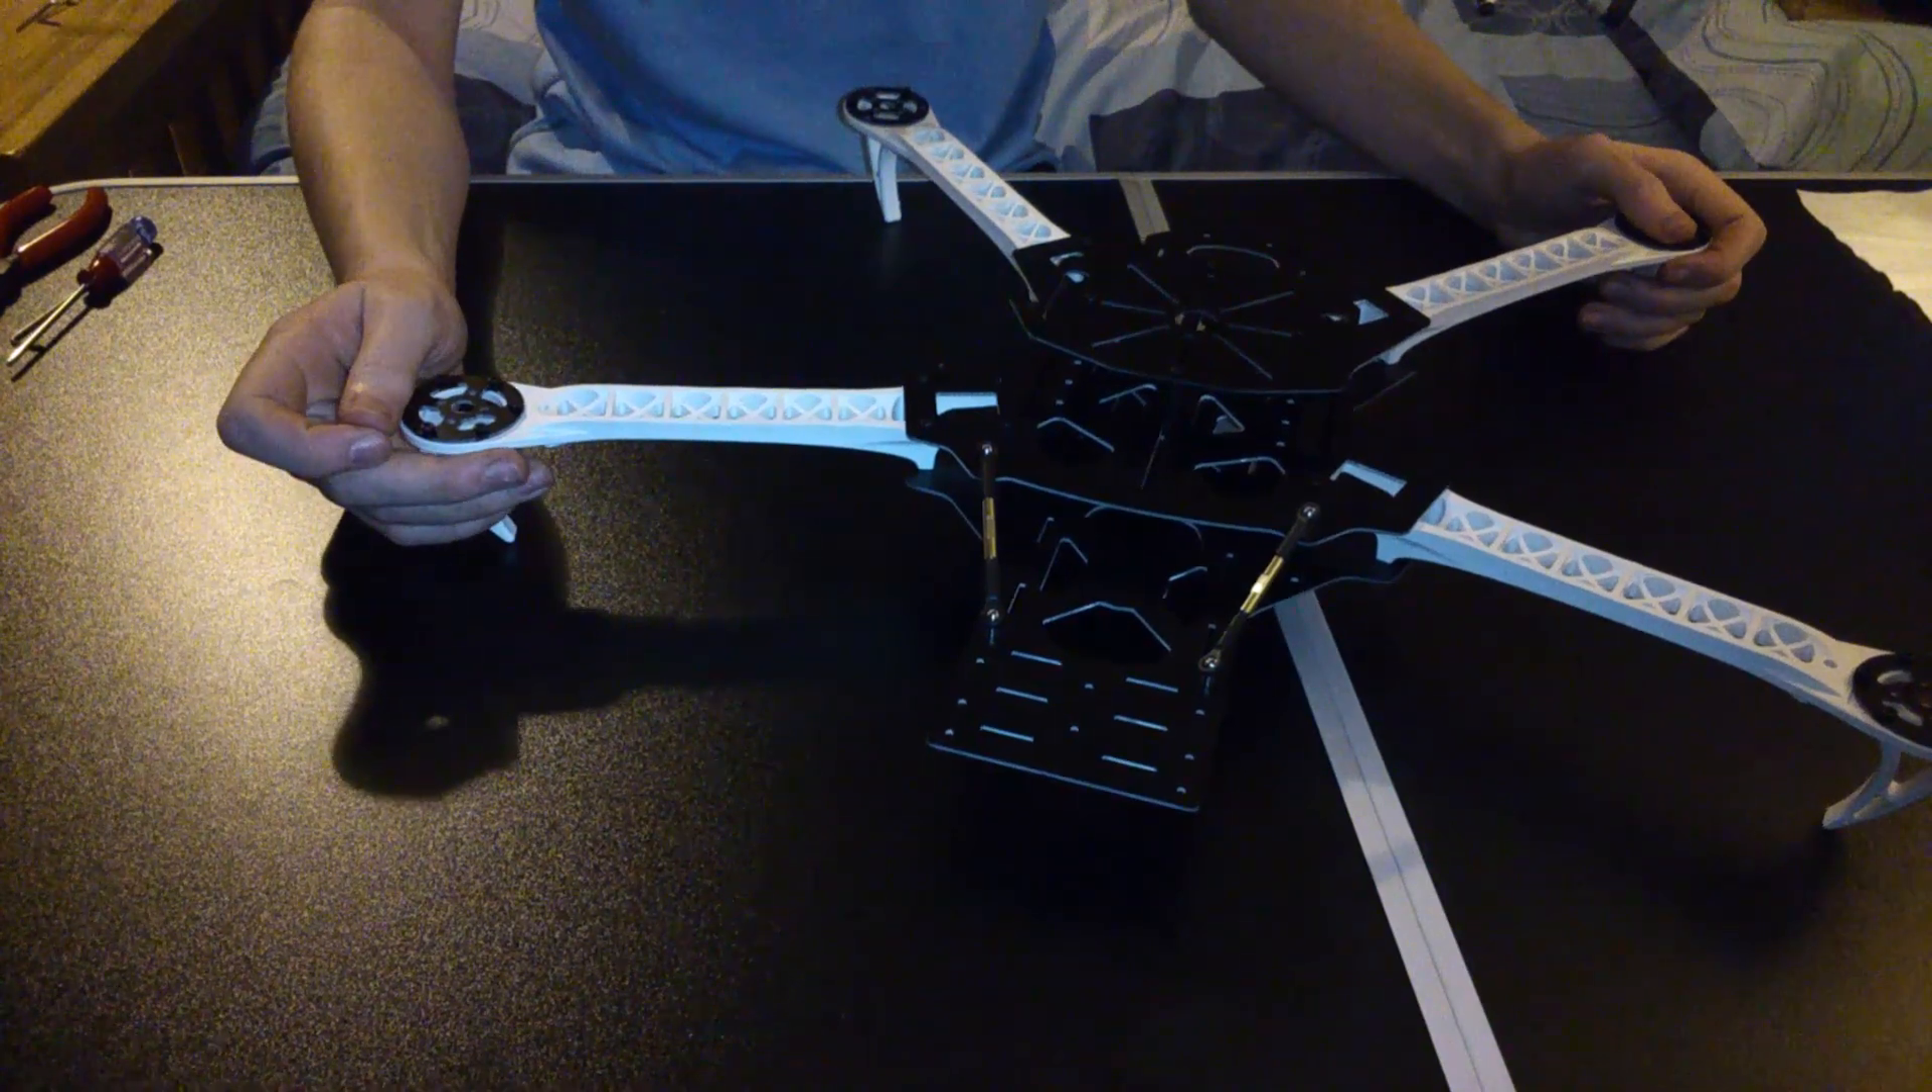So um yeah that is the whole frame complete for your dead cat.